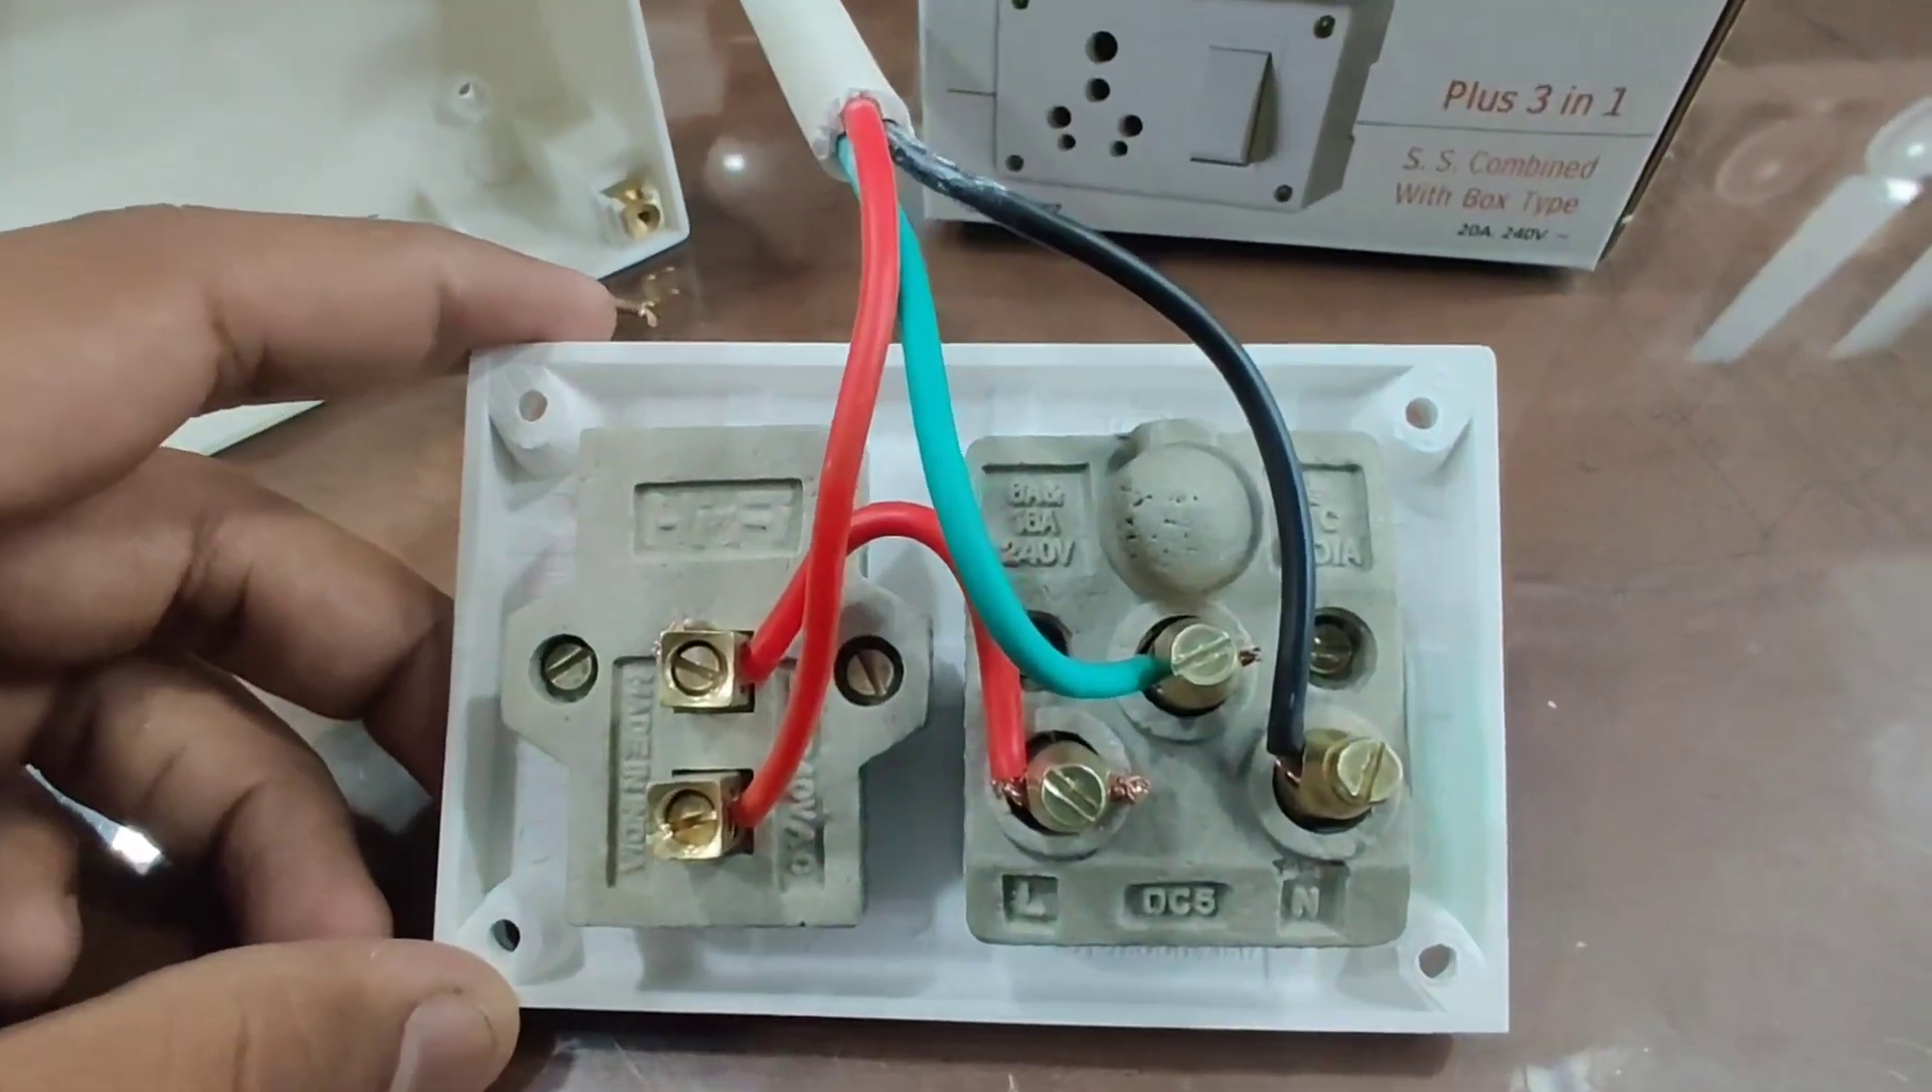आप देख सकते हैं हमने यह SS combined board का complete wiring कर लिया है।